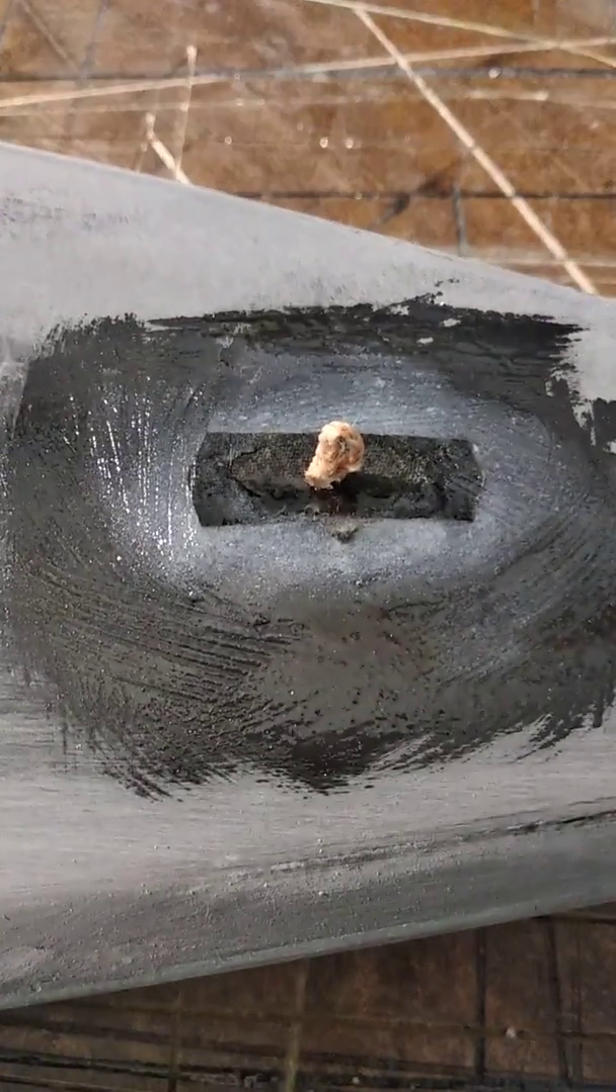This hook I now laminated in. There's just some fiberglass and a little knot out of Dyneema from a kite.